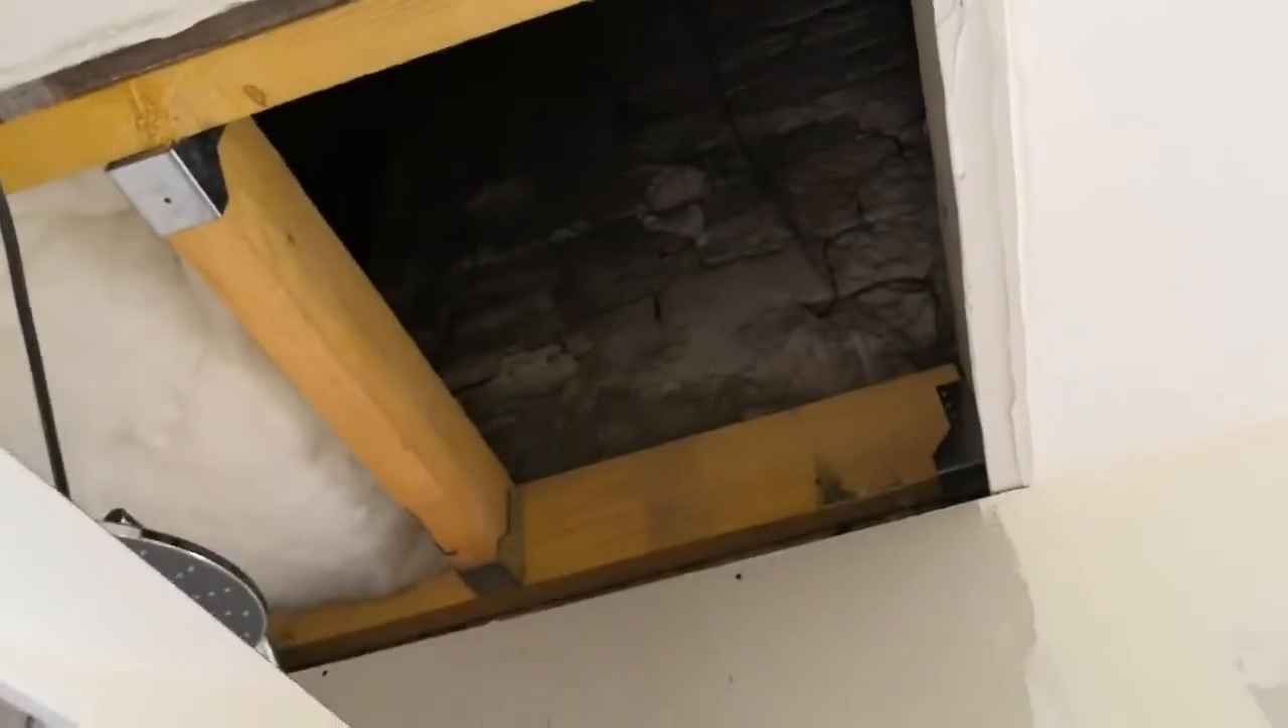Alors, le plafond n'est pas encore rebouché.